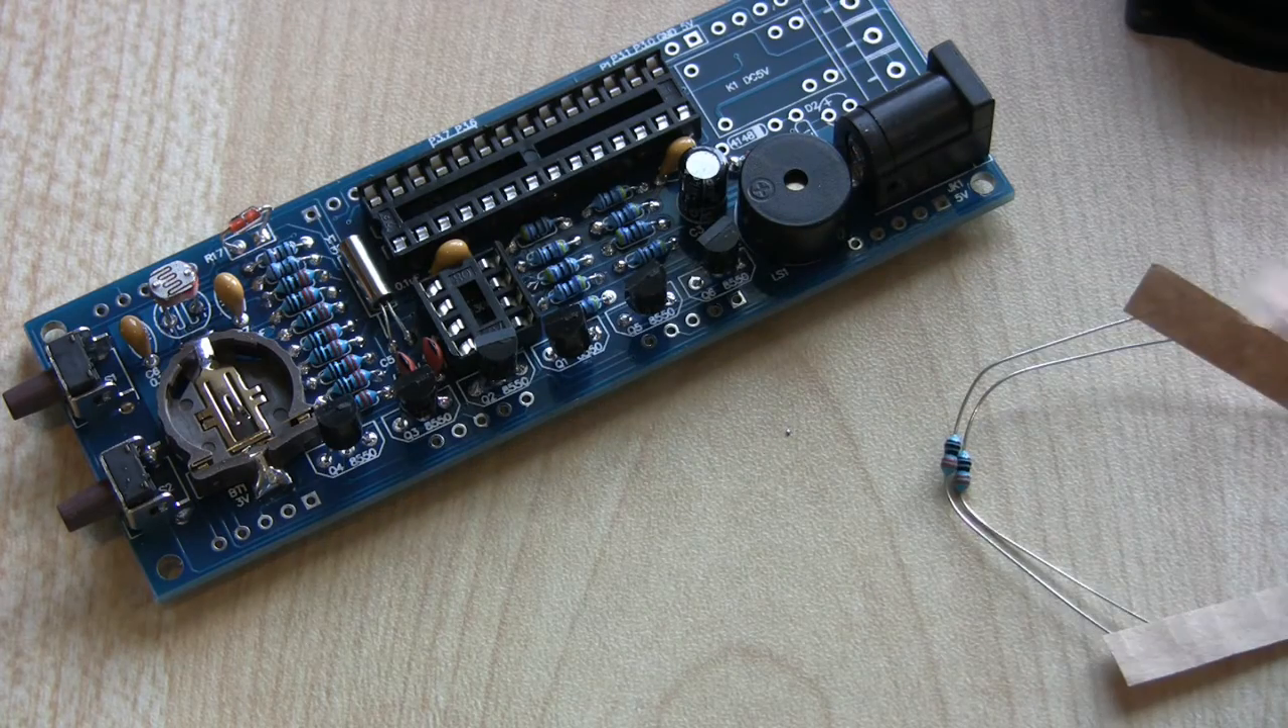We do have a few components spare which is always worrying and they're all they're all resistors.